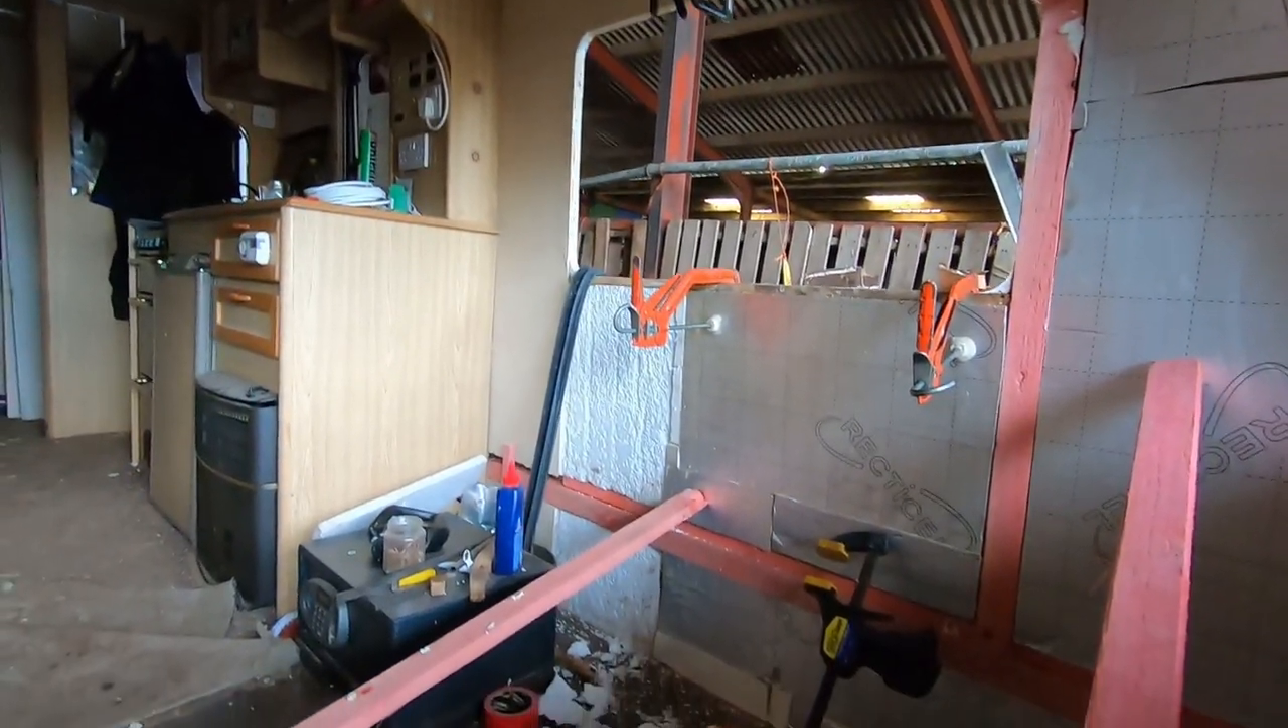If you have a little look in, we've got the insulation board on now as well.